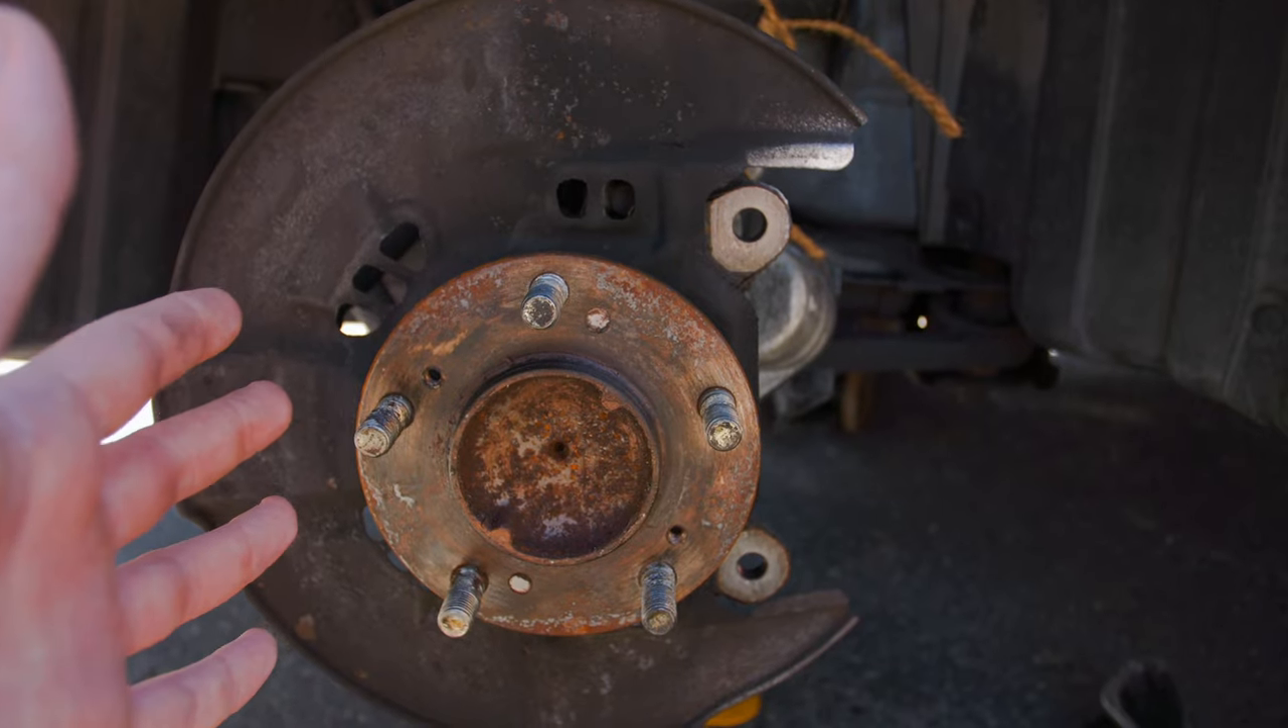So now that the disc is off you can see the dust shield on the back.